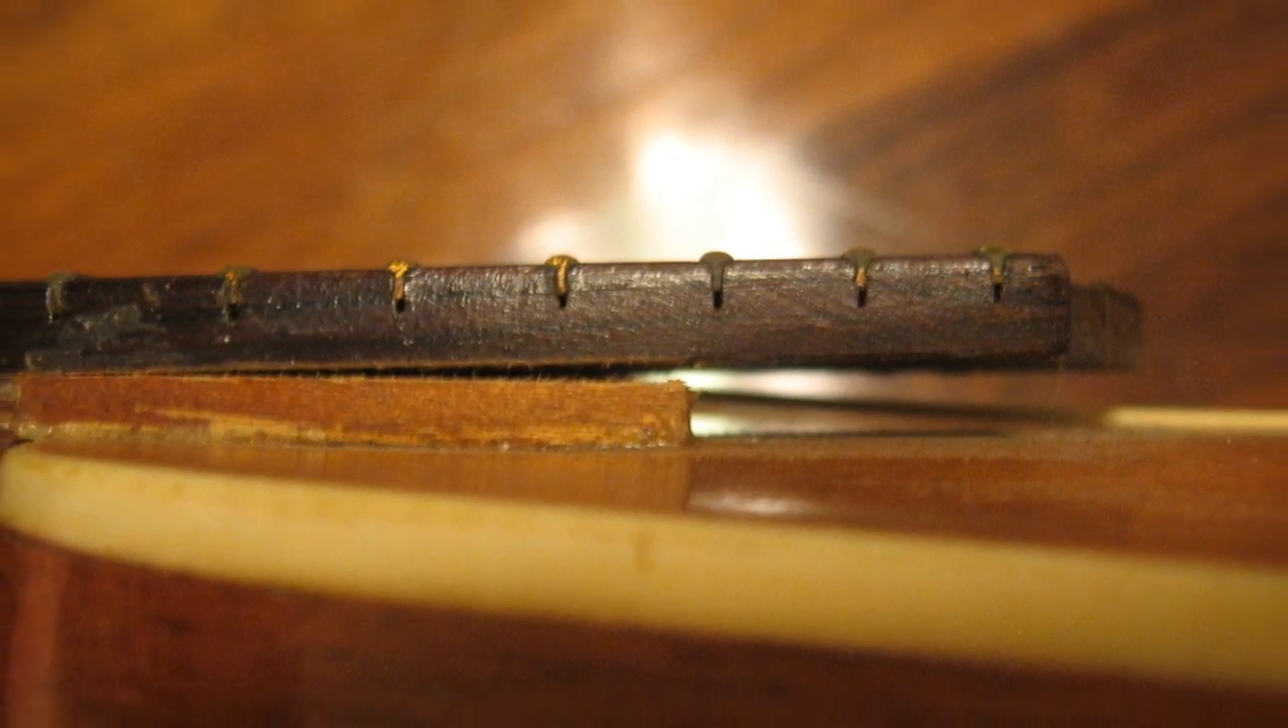The fretboard was curling up at the body and detaching from the neck.